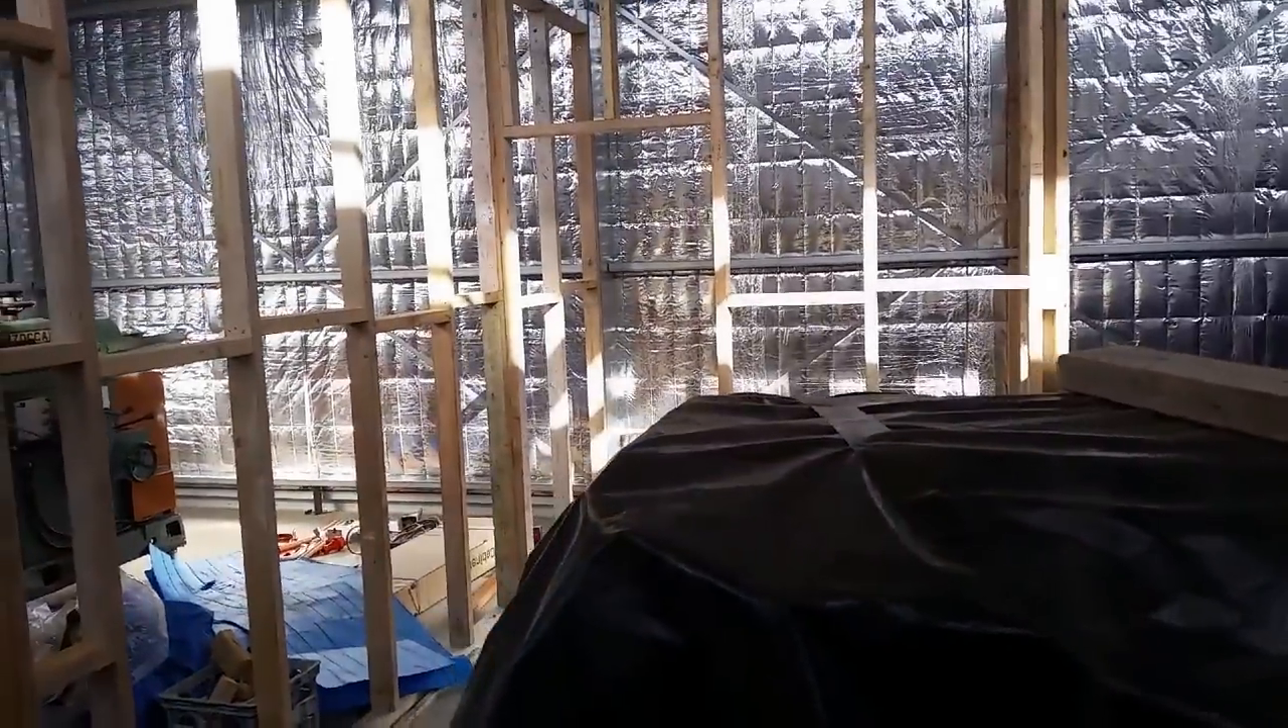We still have to line the walls with gyp rock.